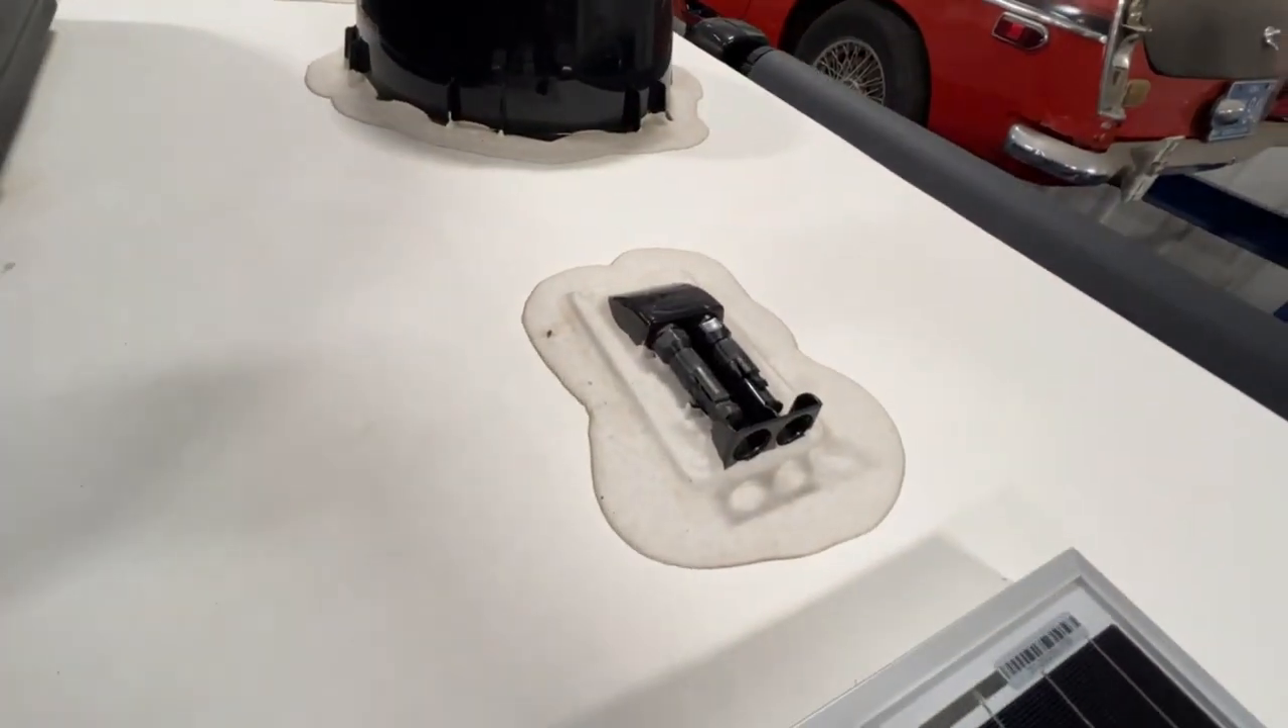And it thinks it's nighttime because I don't have the solar panel plugged in. Here is the pre-wired ports for the solar panel.